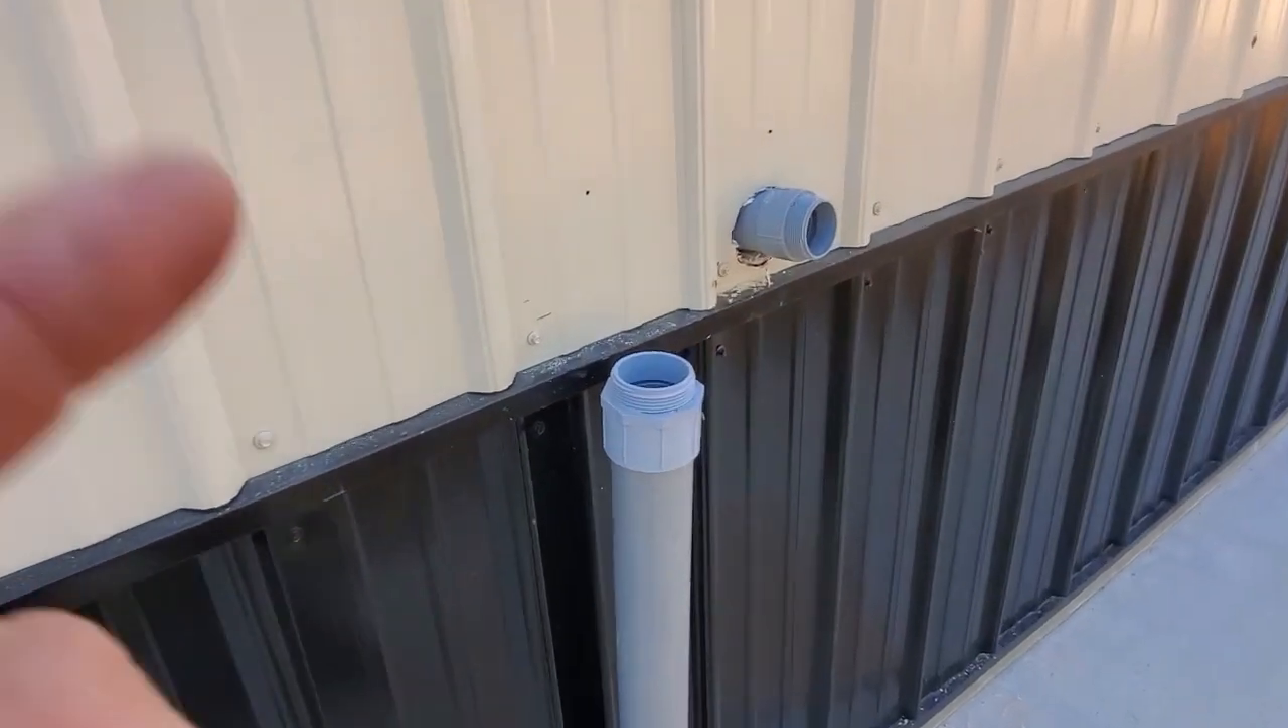I went ahead and cut off my pipe with my new Schedule 80 vertical riser. Got it glued on. Got the threaded coupling on it.